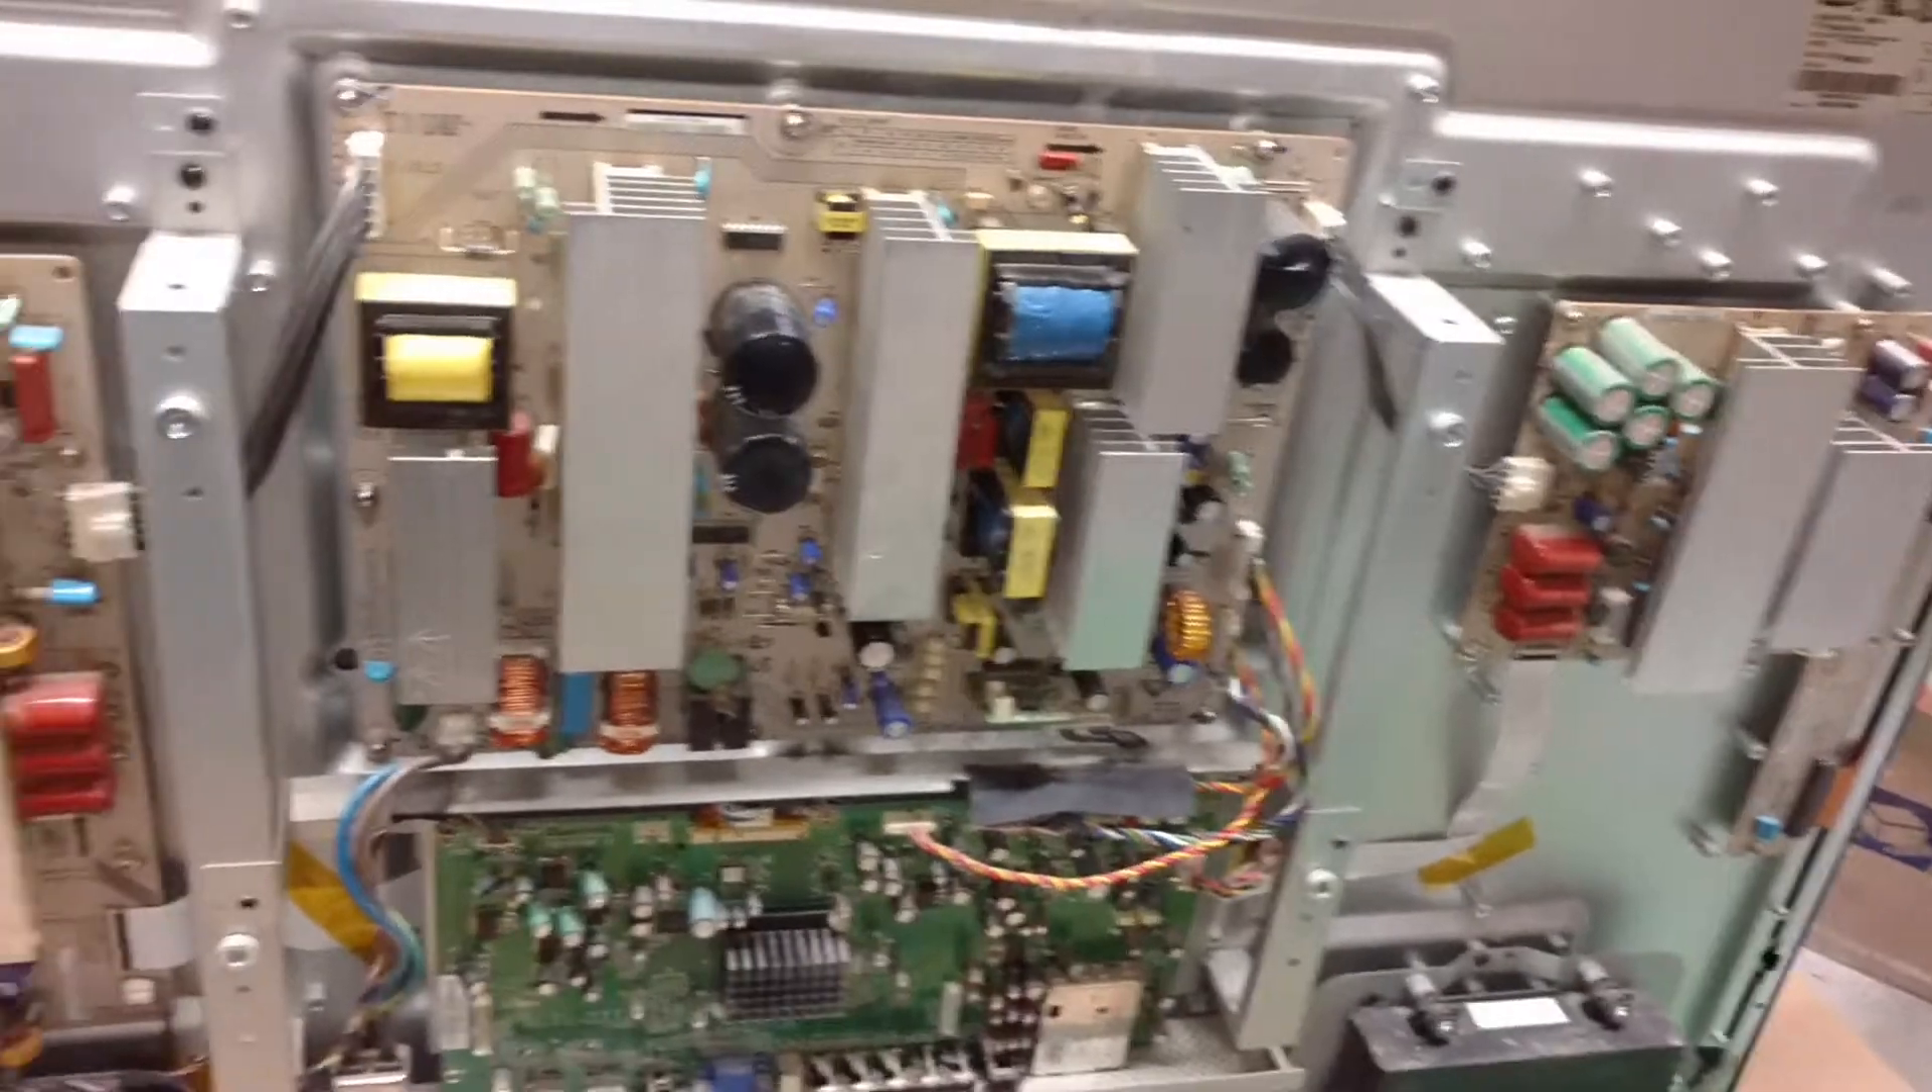Okay, now, this is, uh, rear cover is removed. Now, we can see all of the circuit boards.